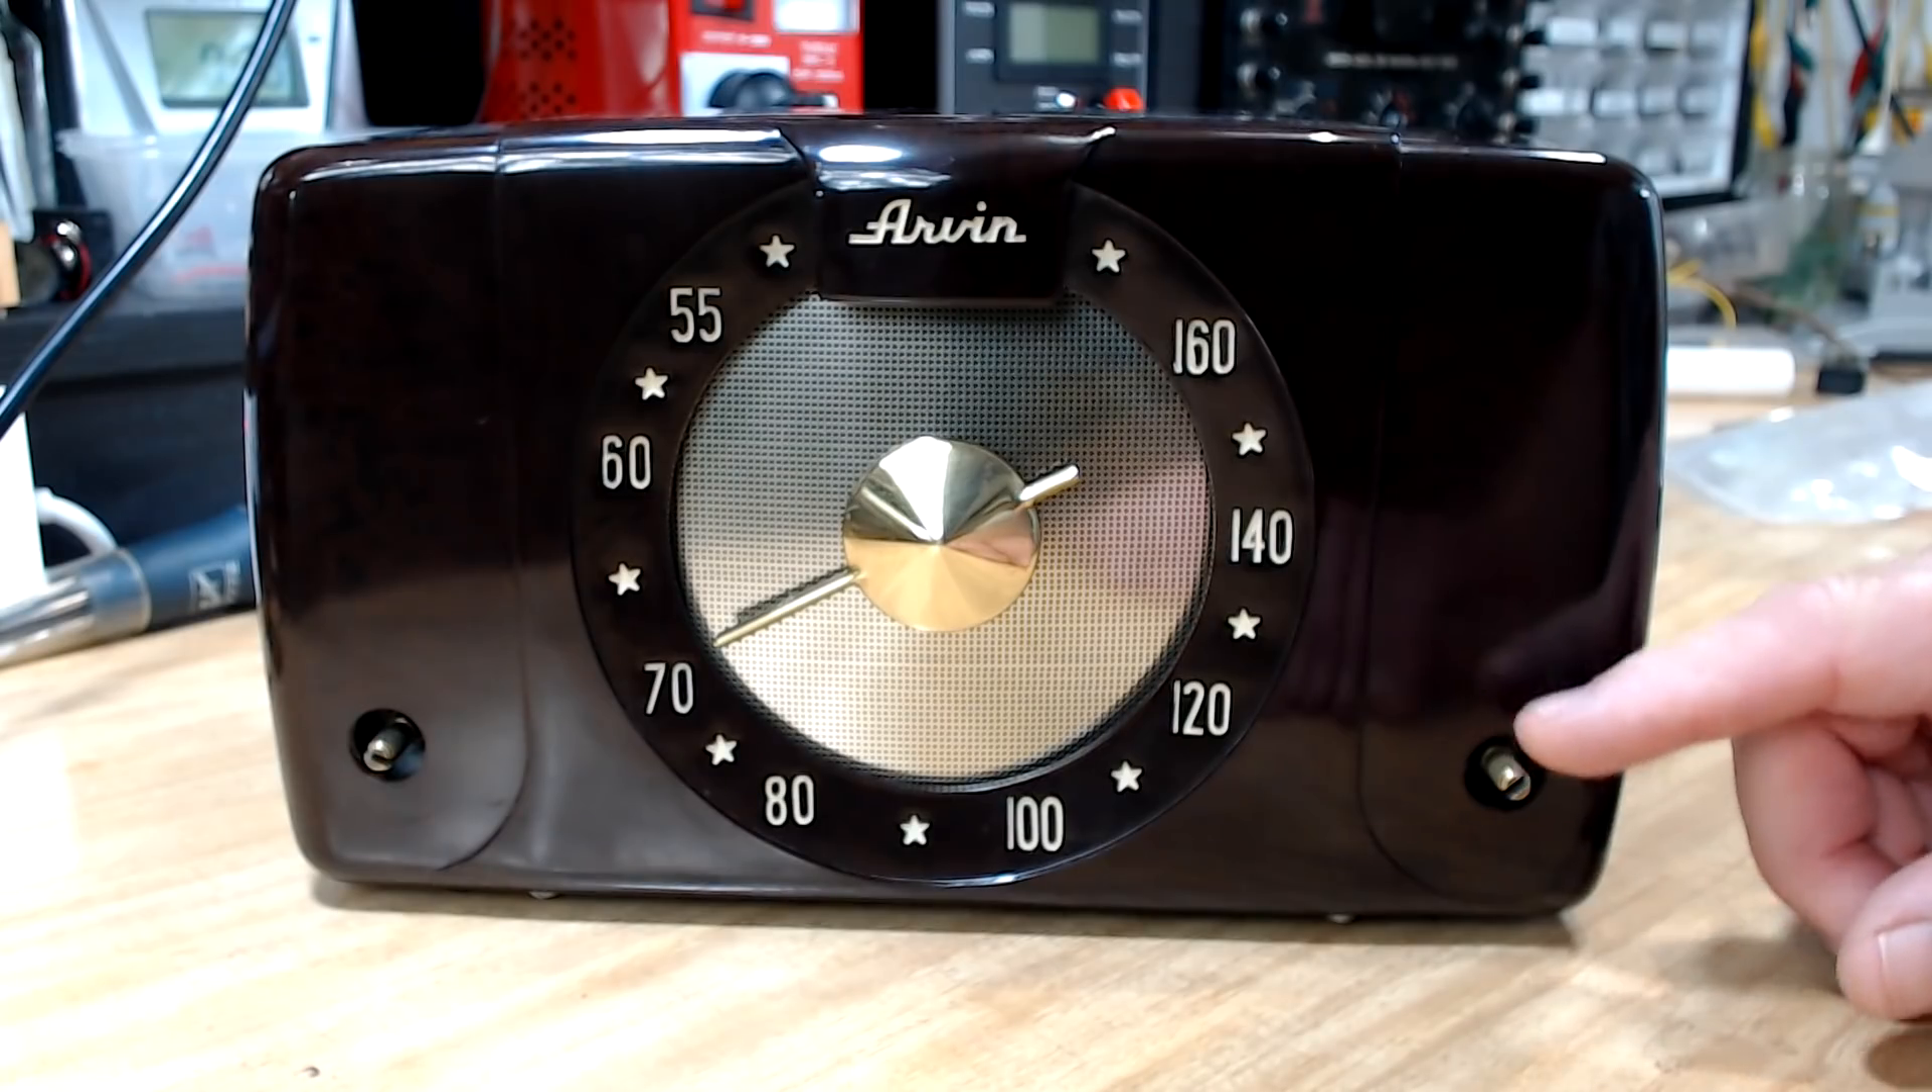So I'll just put the screws in all I need now is the knobs.